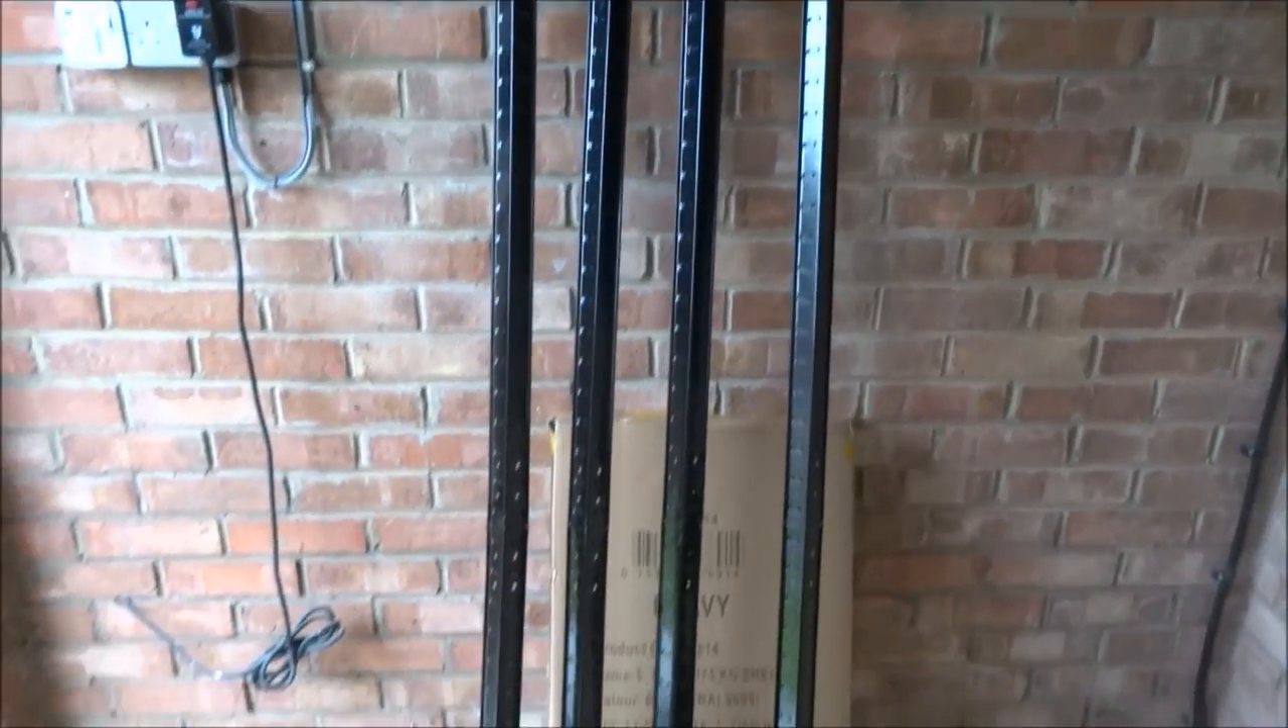Okay so we've got the four what you could call legs set up now.